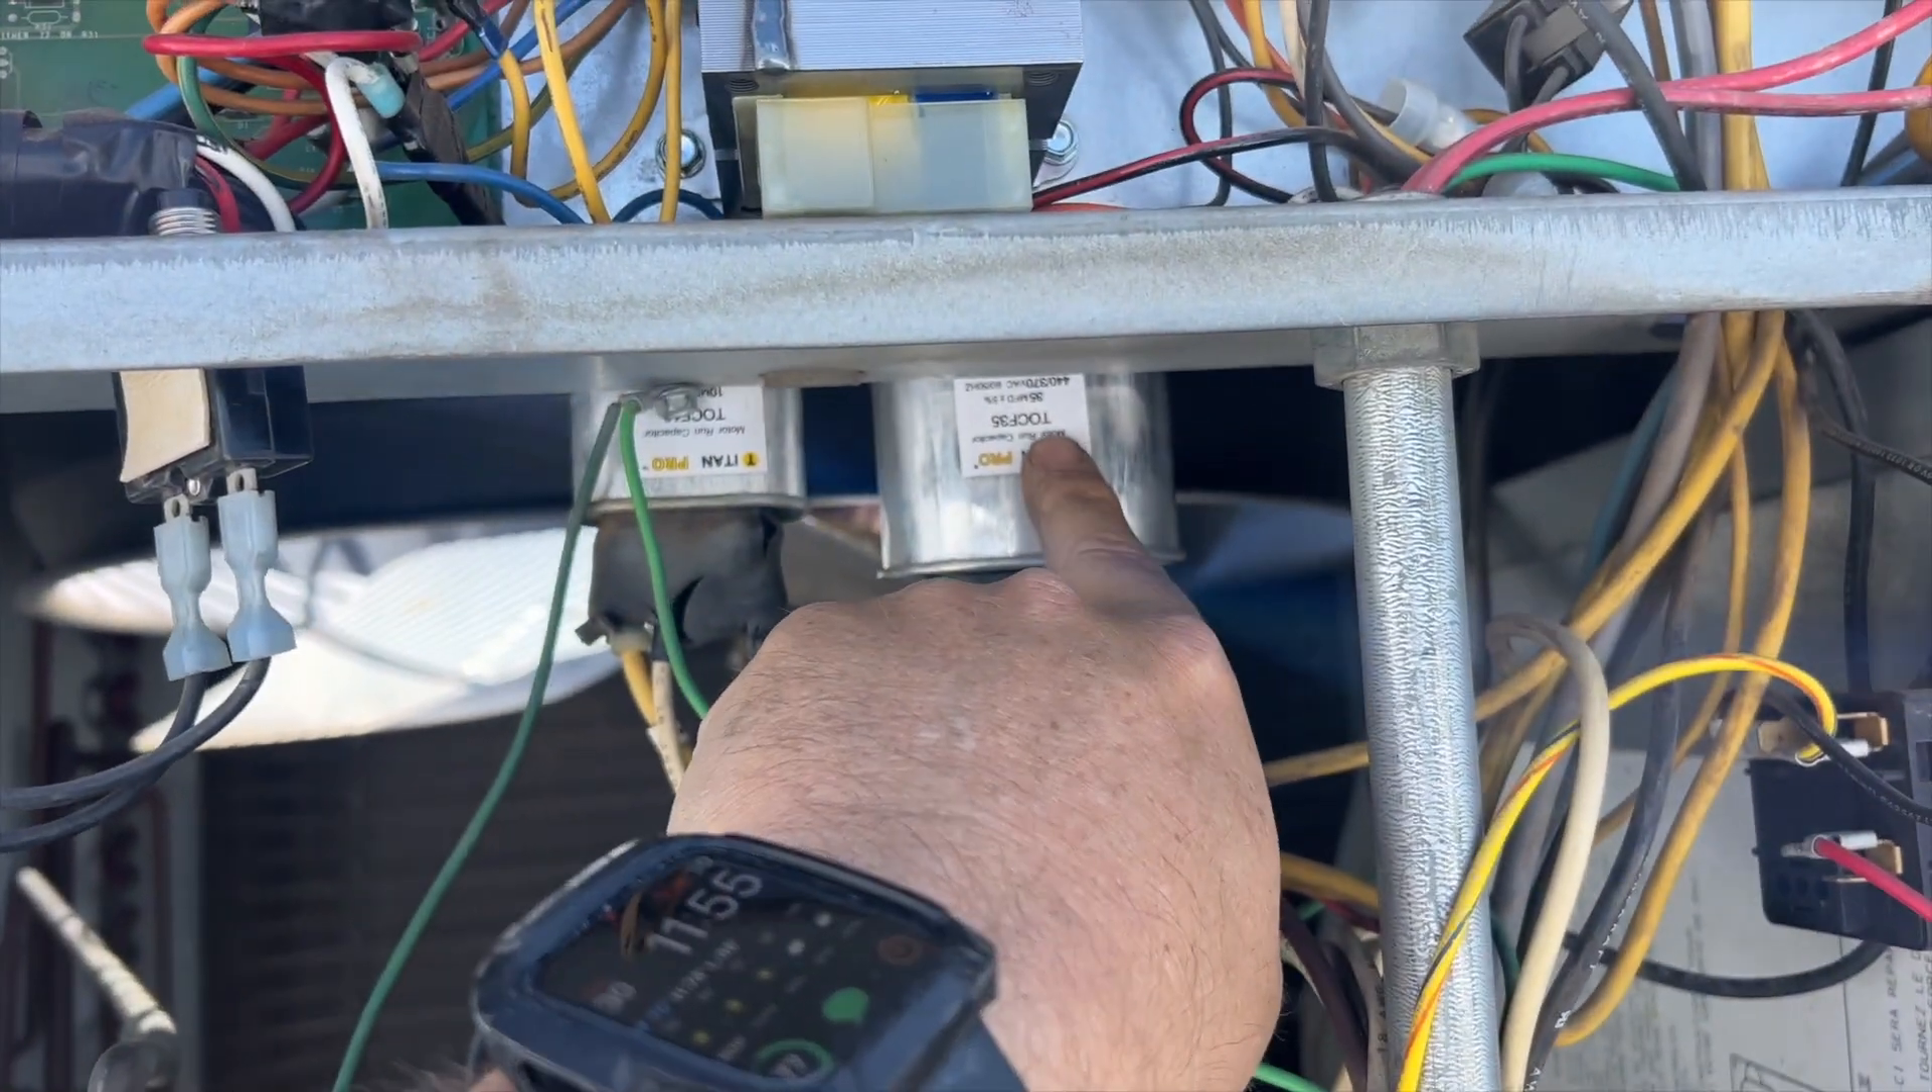Got the run caps installed as you can see I have them sticking out here.